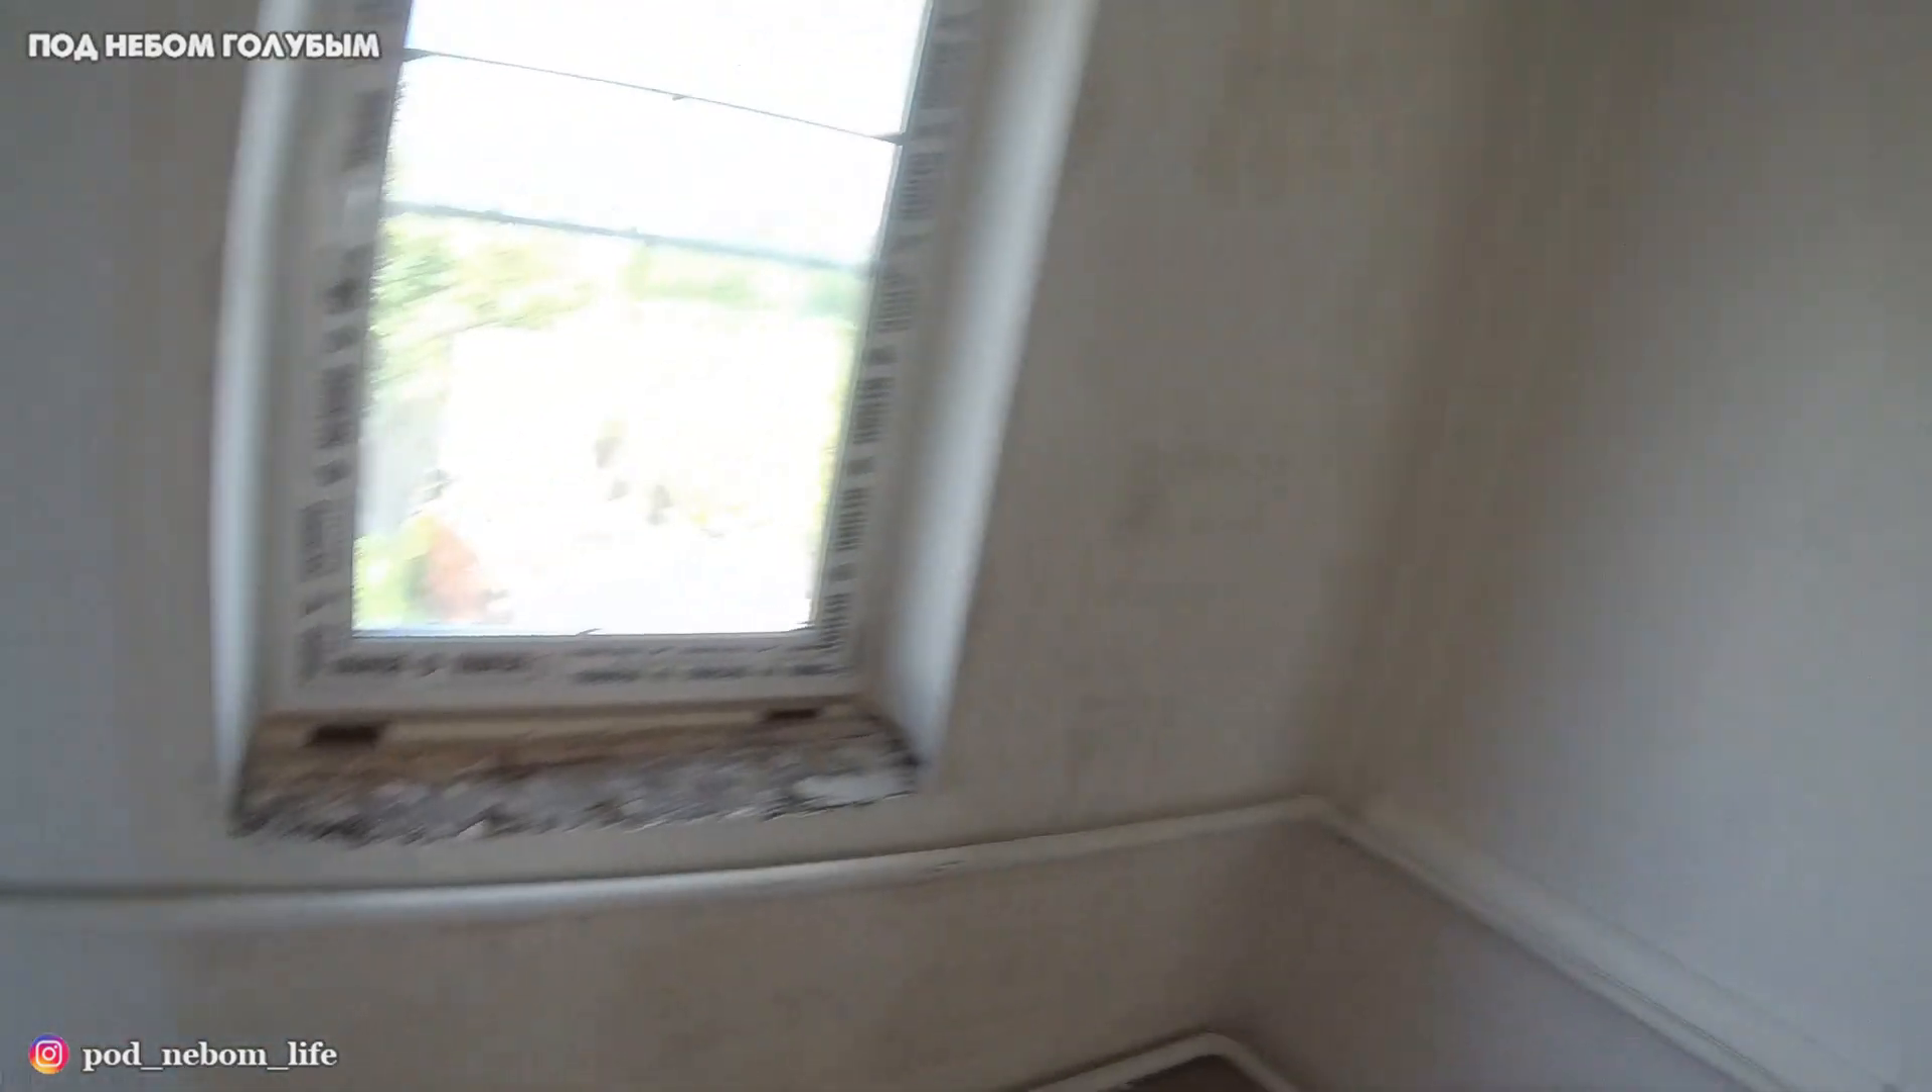Короче стена ждет когда подоконник сюда тоже встанет.